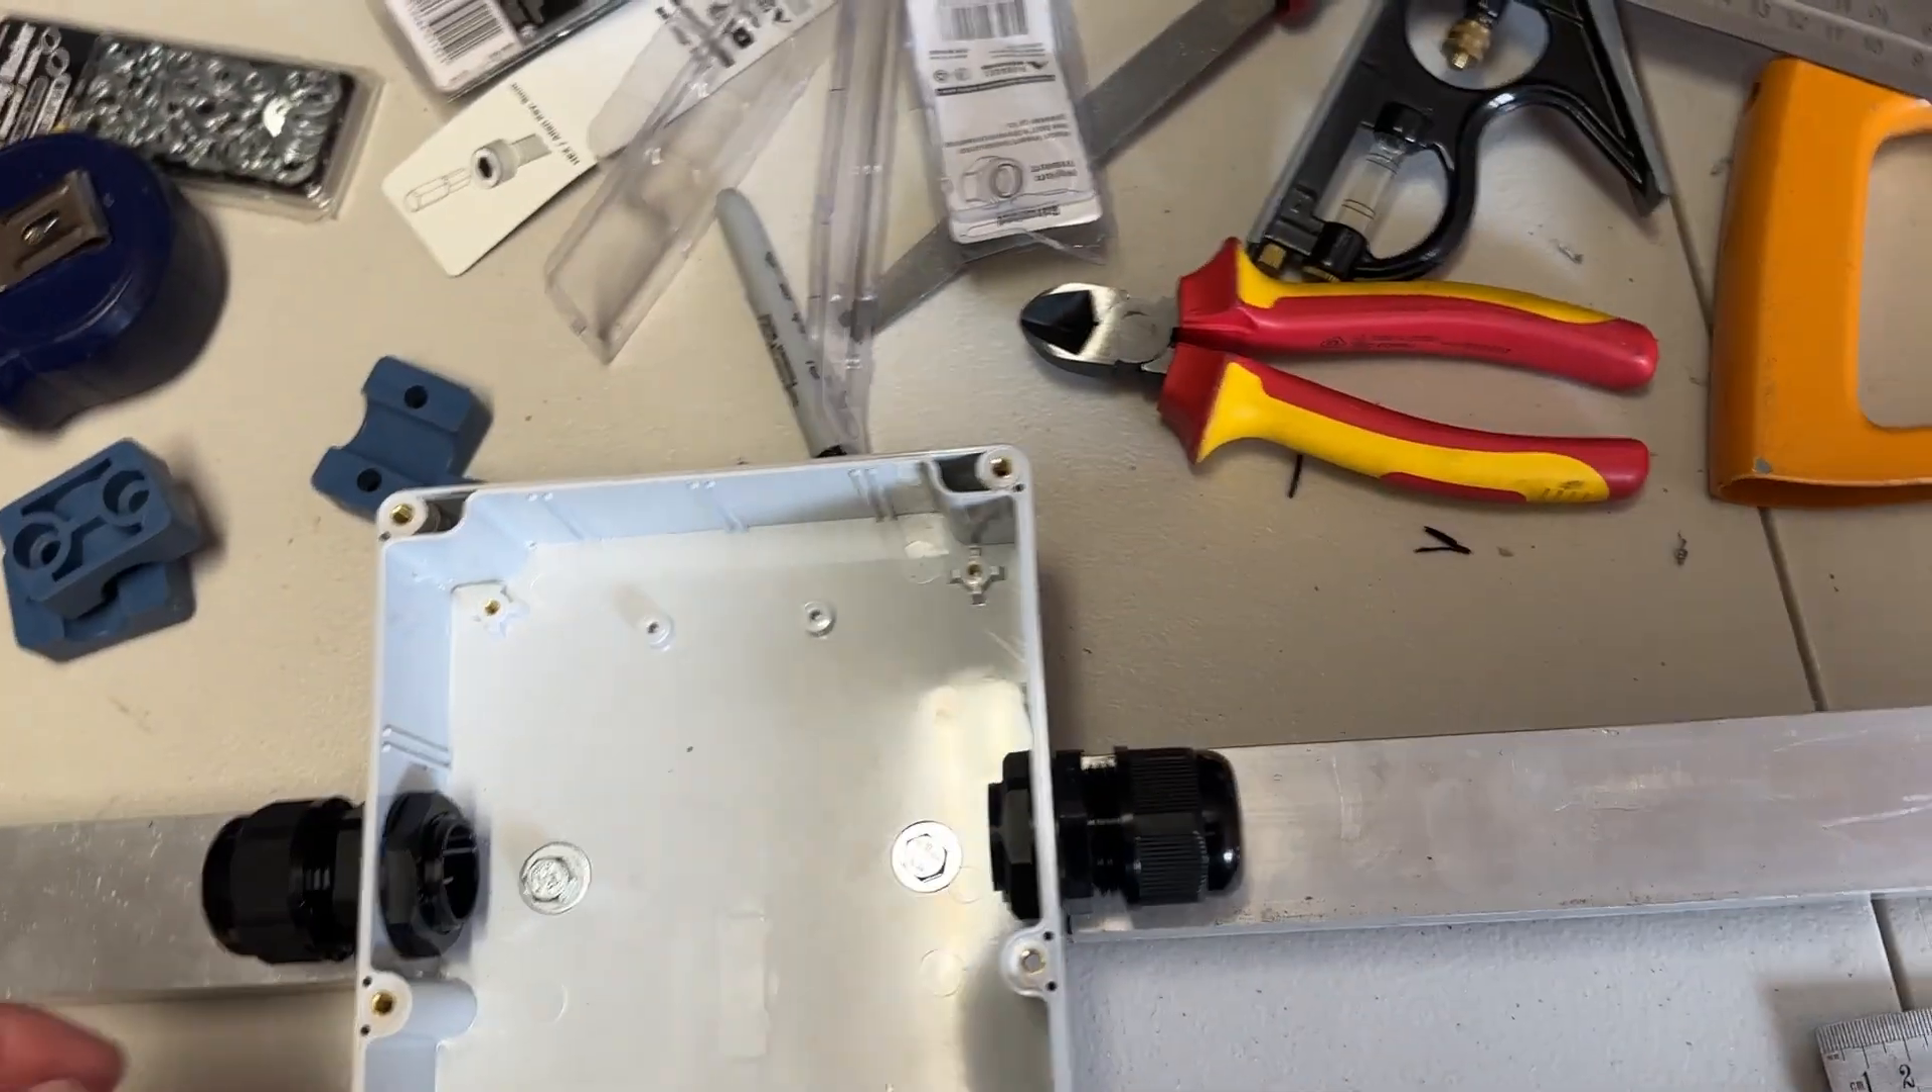I've mounted this box this is a weatherproof box which I've bolted here to the aluminum tubing.